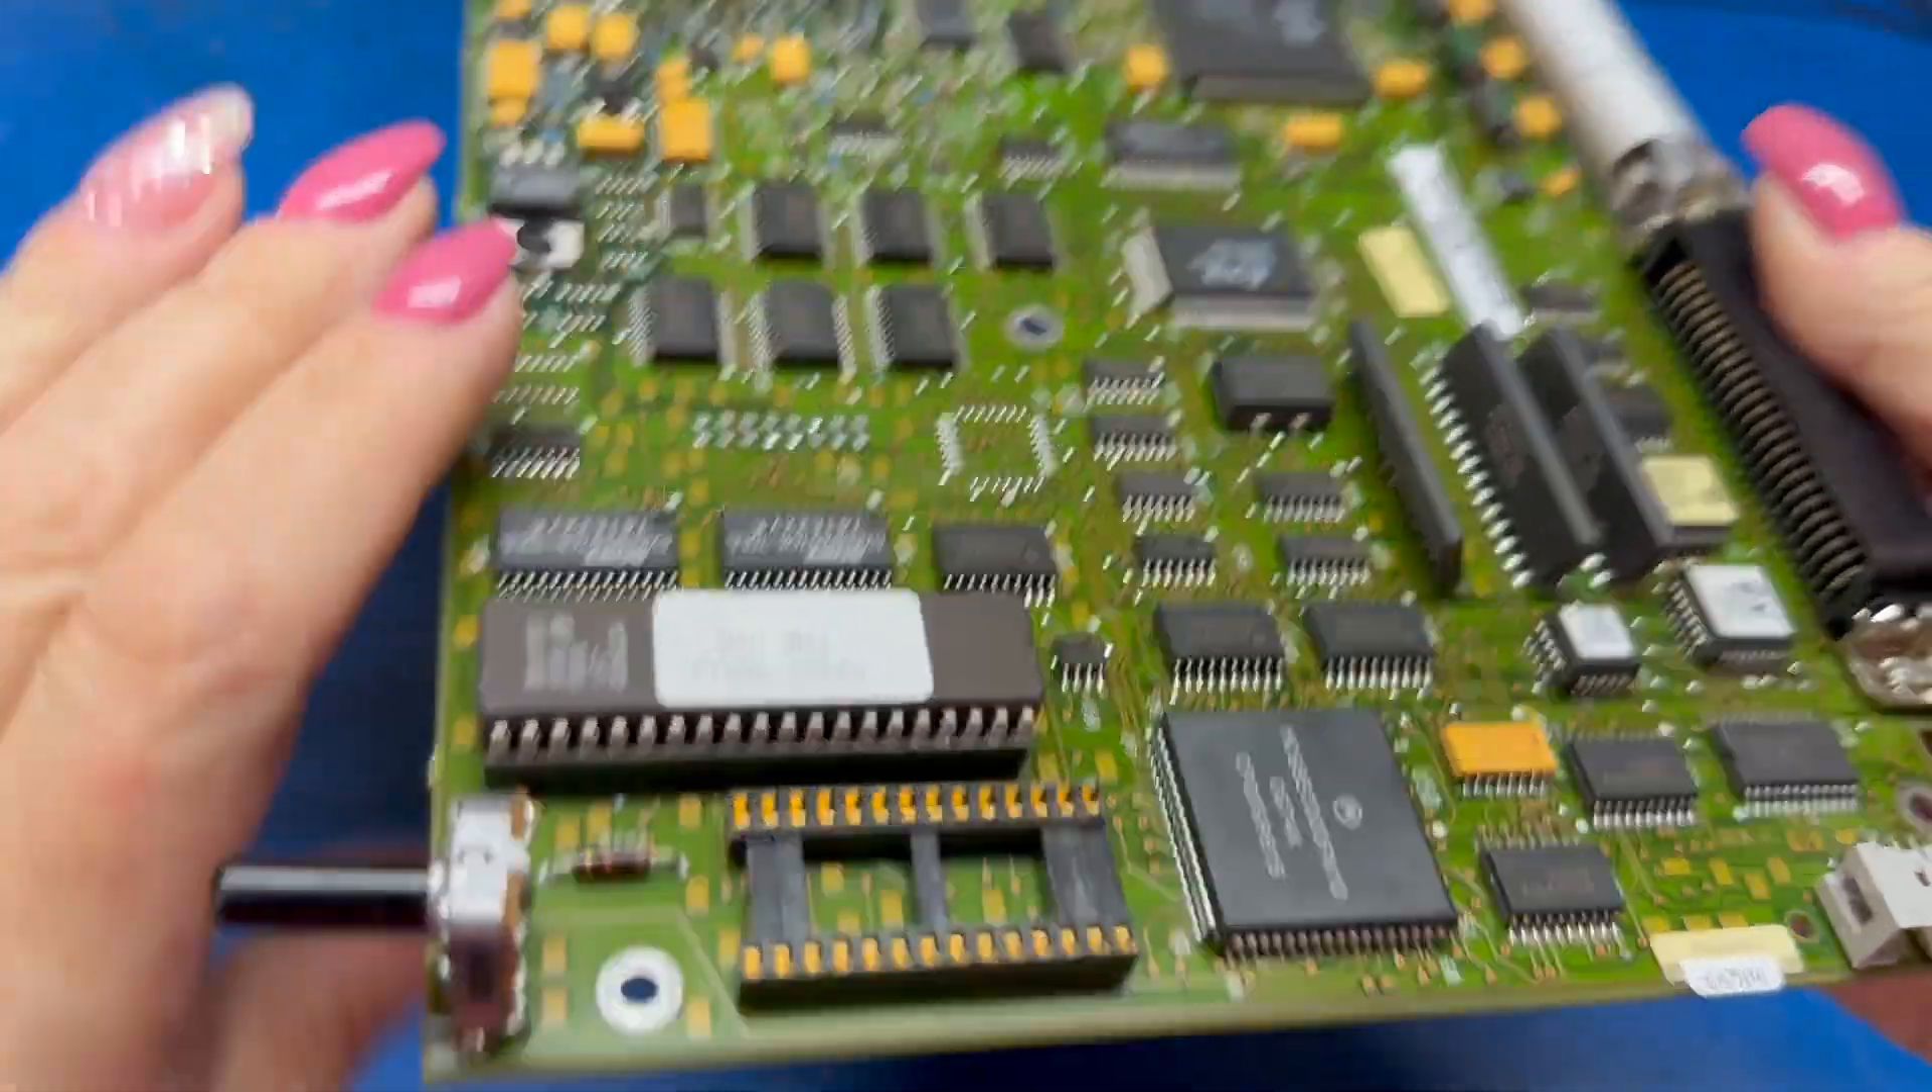All right we got the nv-ram module desoldered I've placed a socket on the board here looks pretty good.